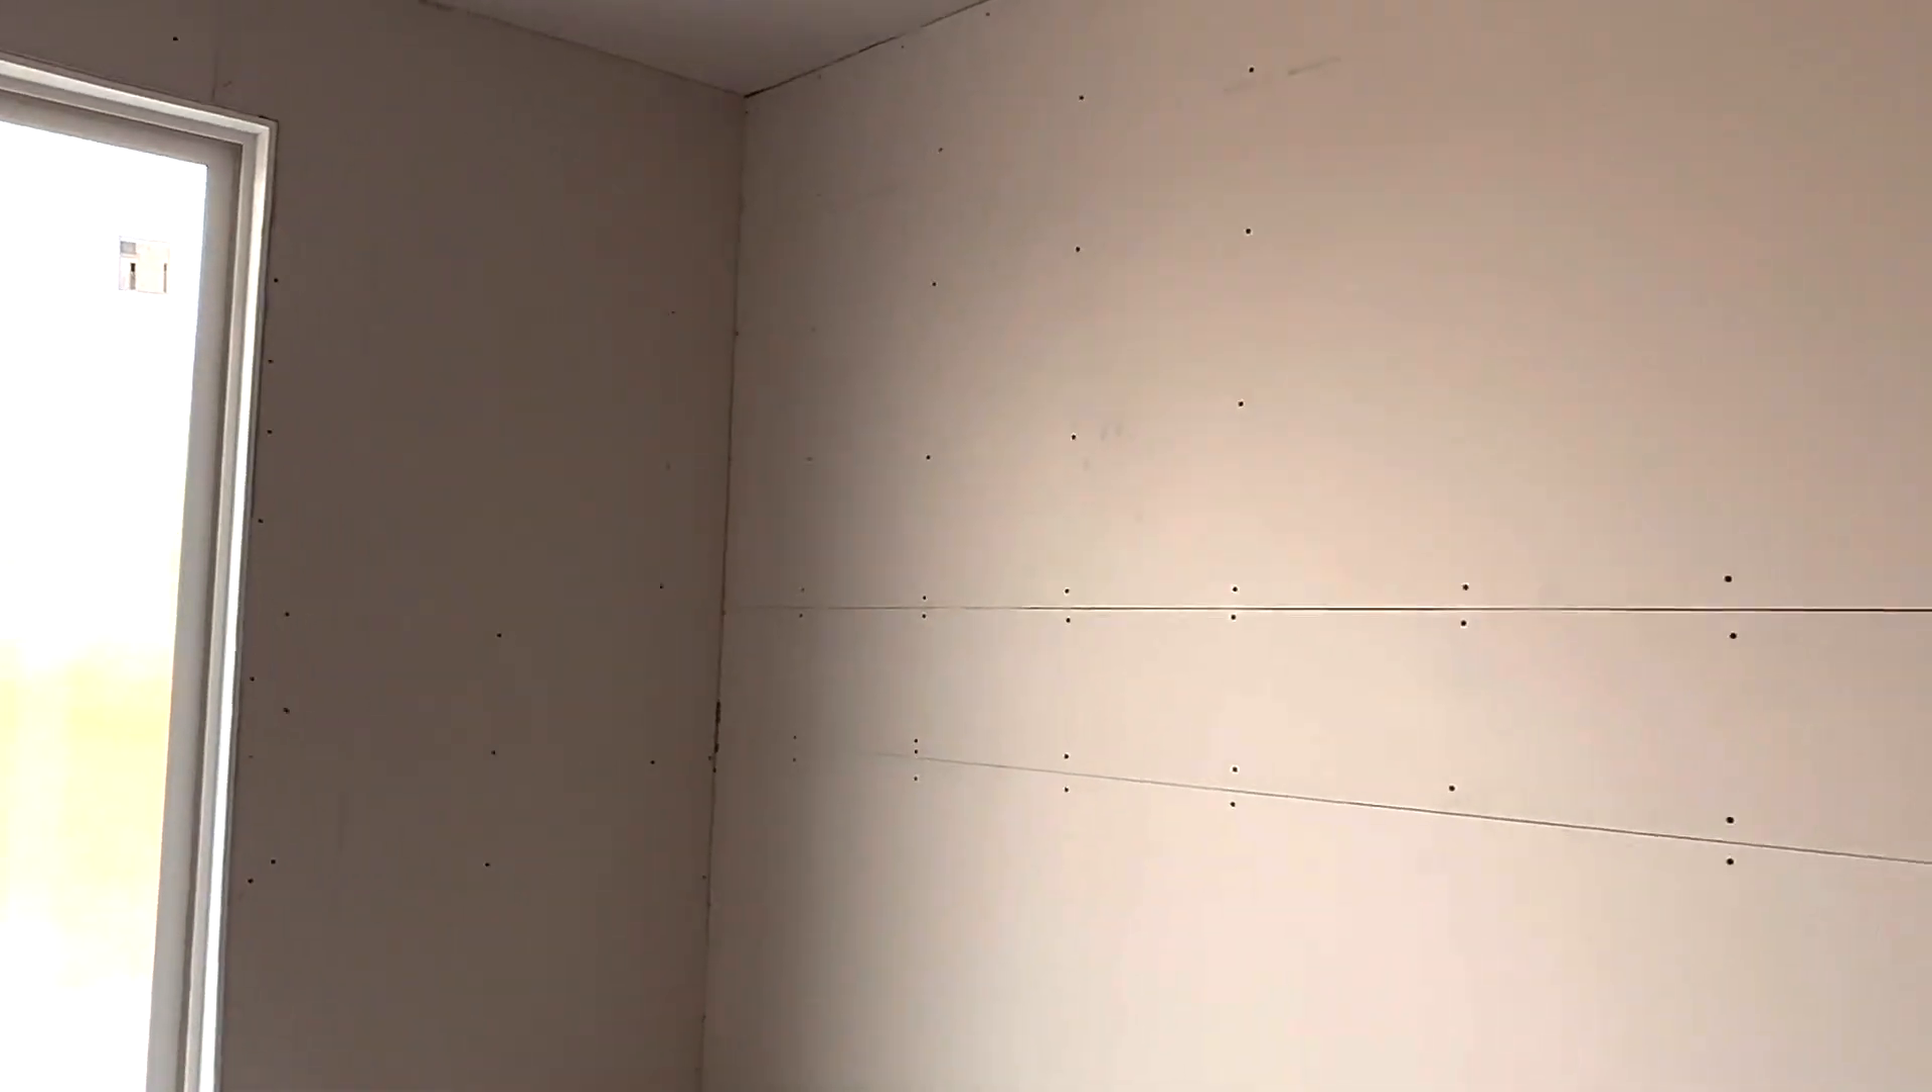So we got most of drywall up.